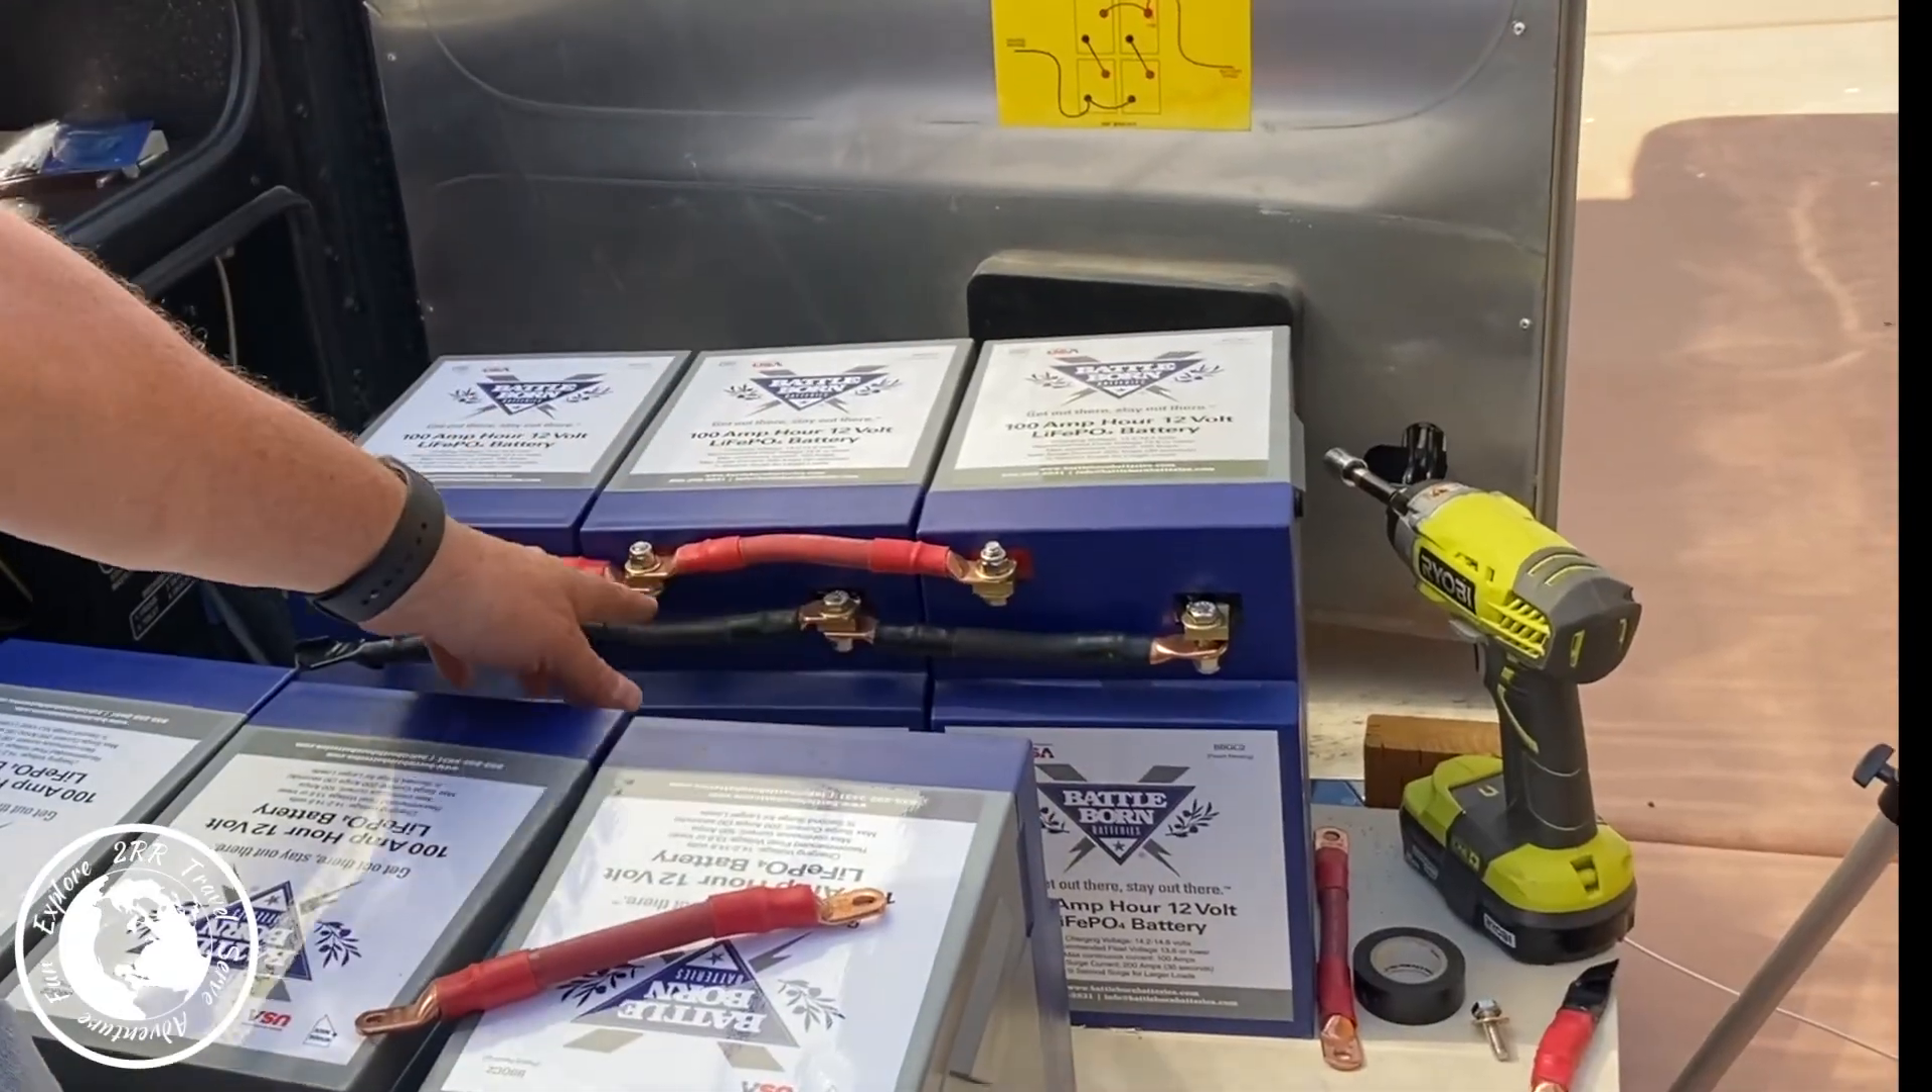I have set up the first three batteries. You'll see that the that the negatives are all all the negatives are connected.